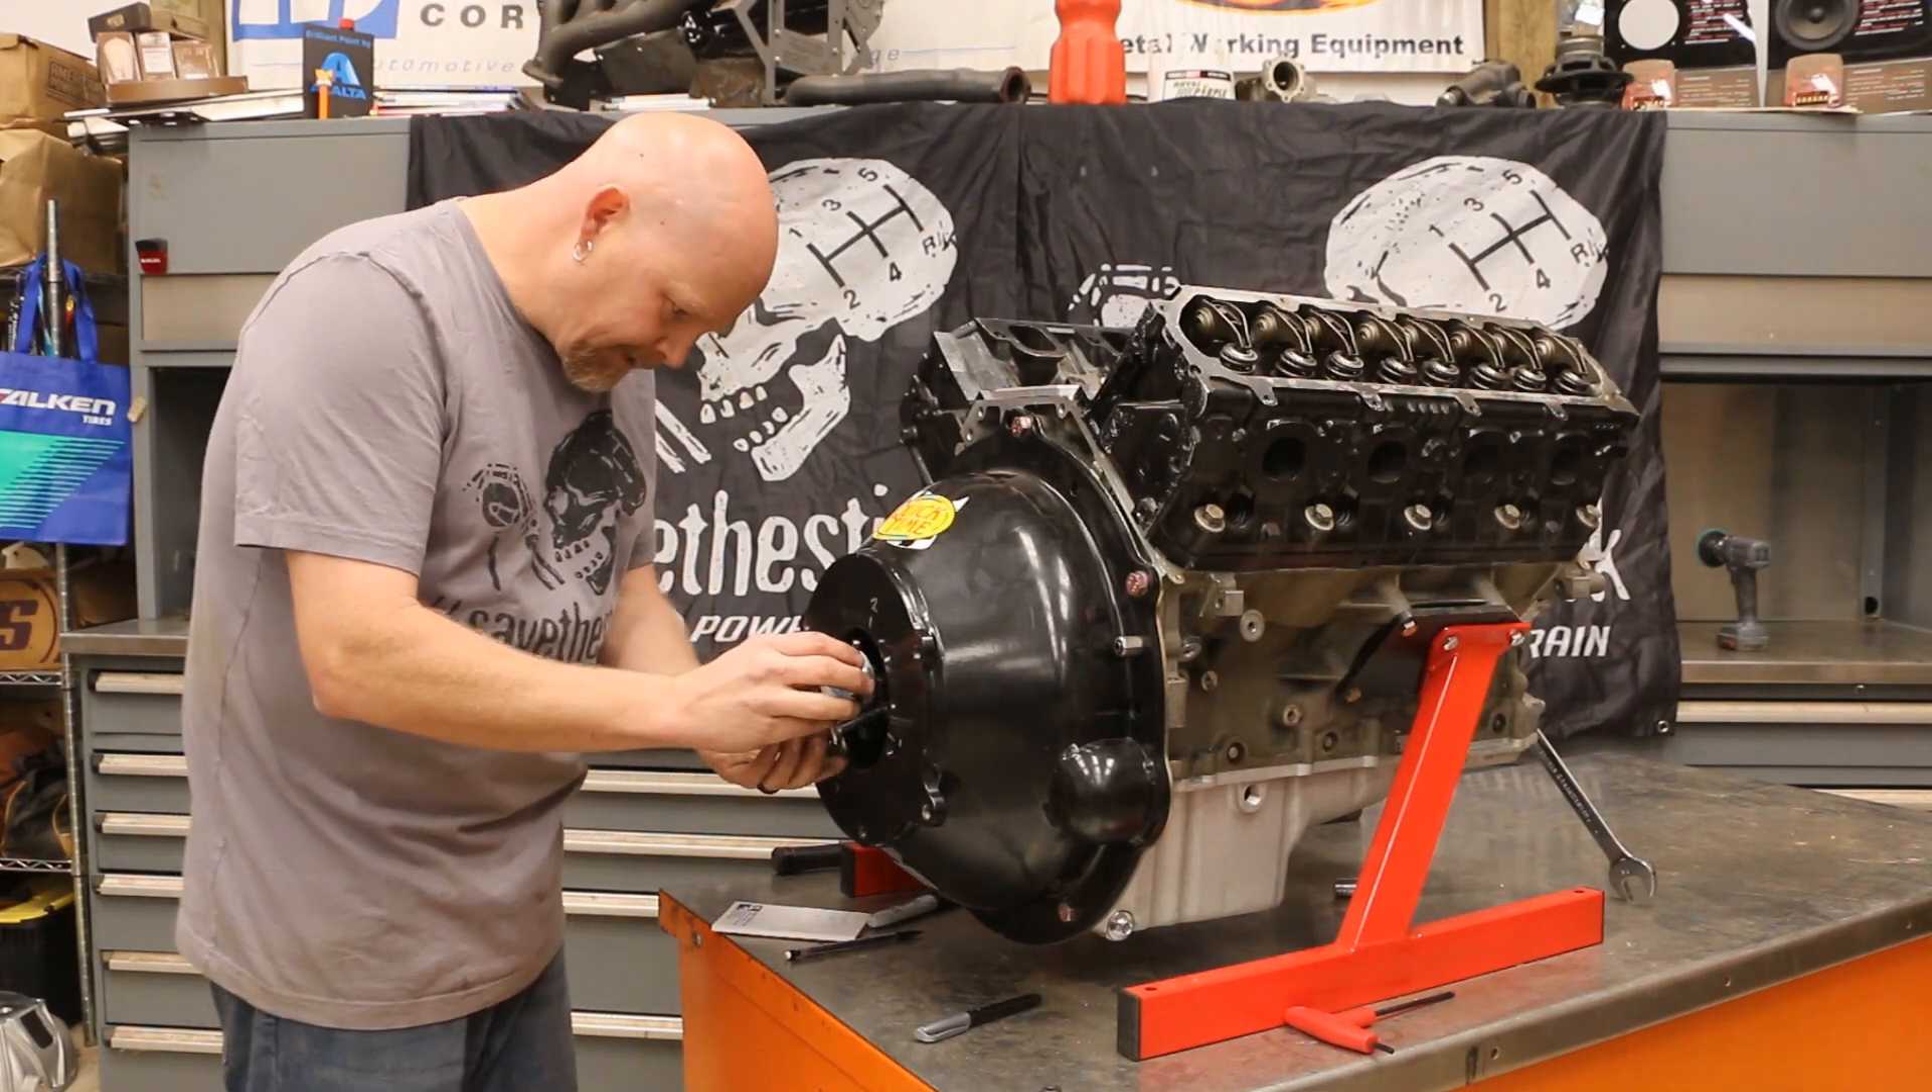Okay so now now we put the bell housing back on. We've got our bell housing installed again.